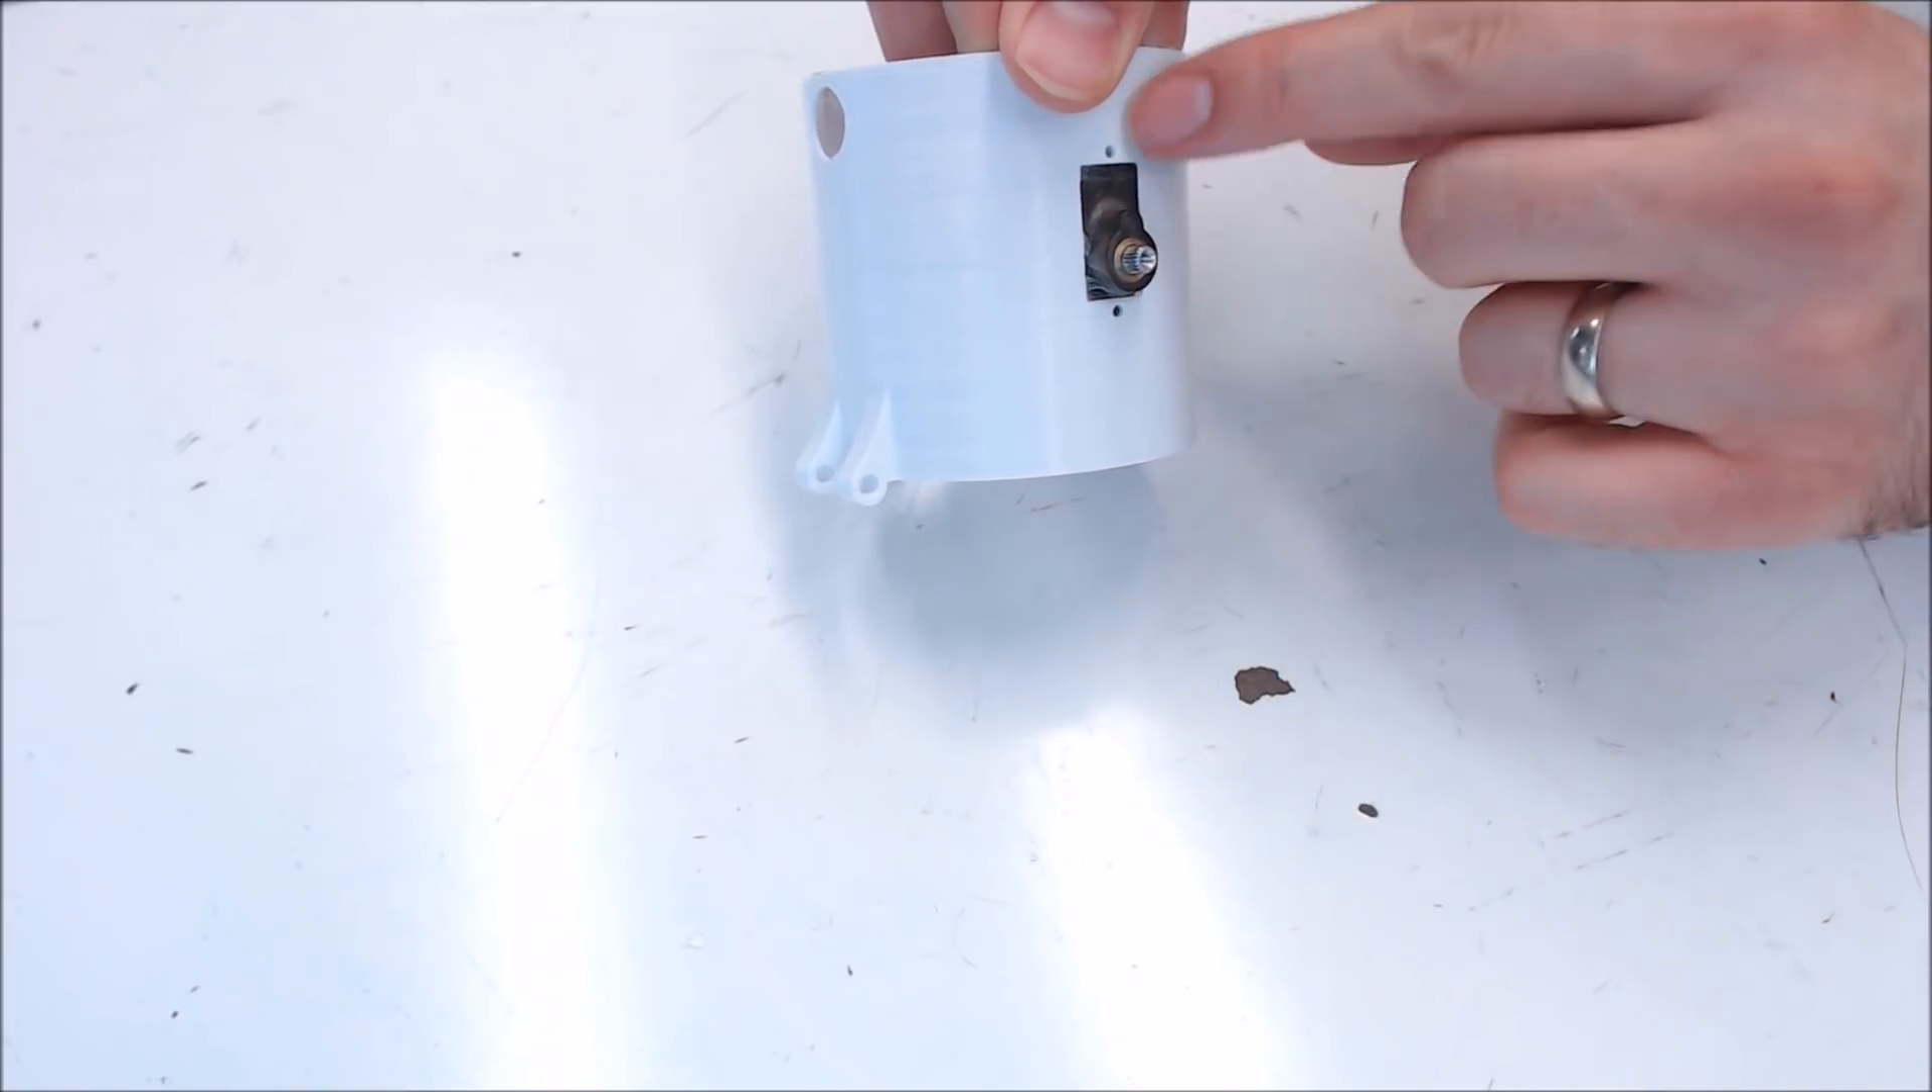There's the servo mounted on the body.